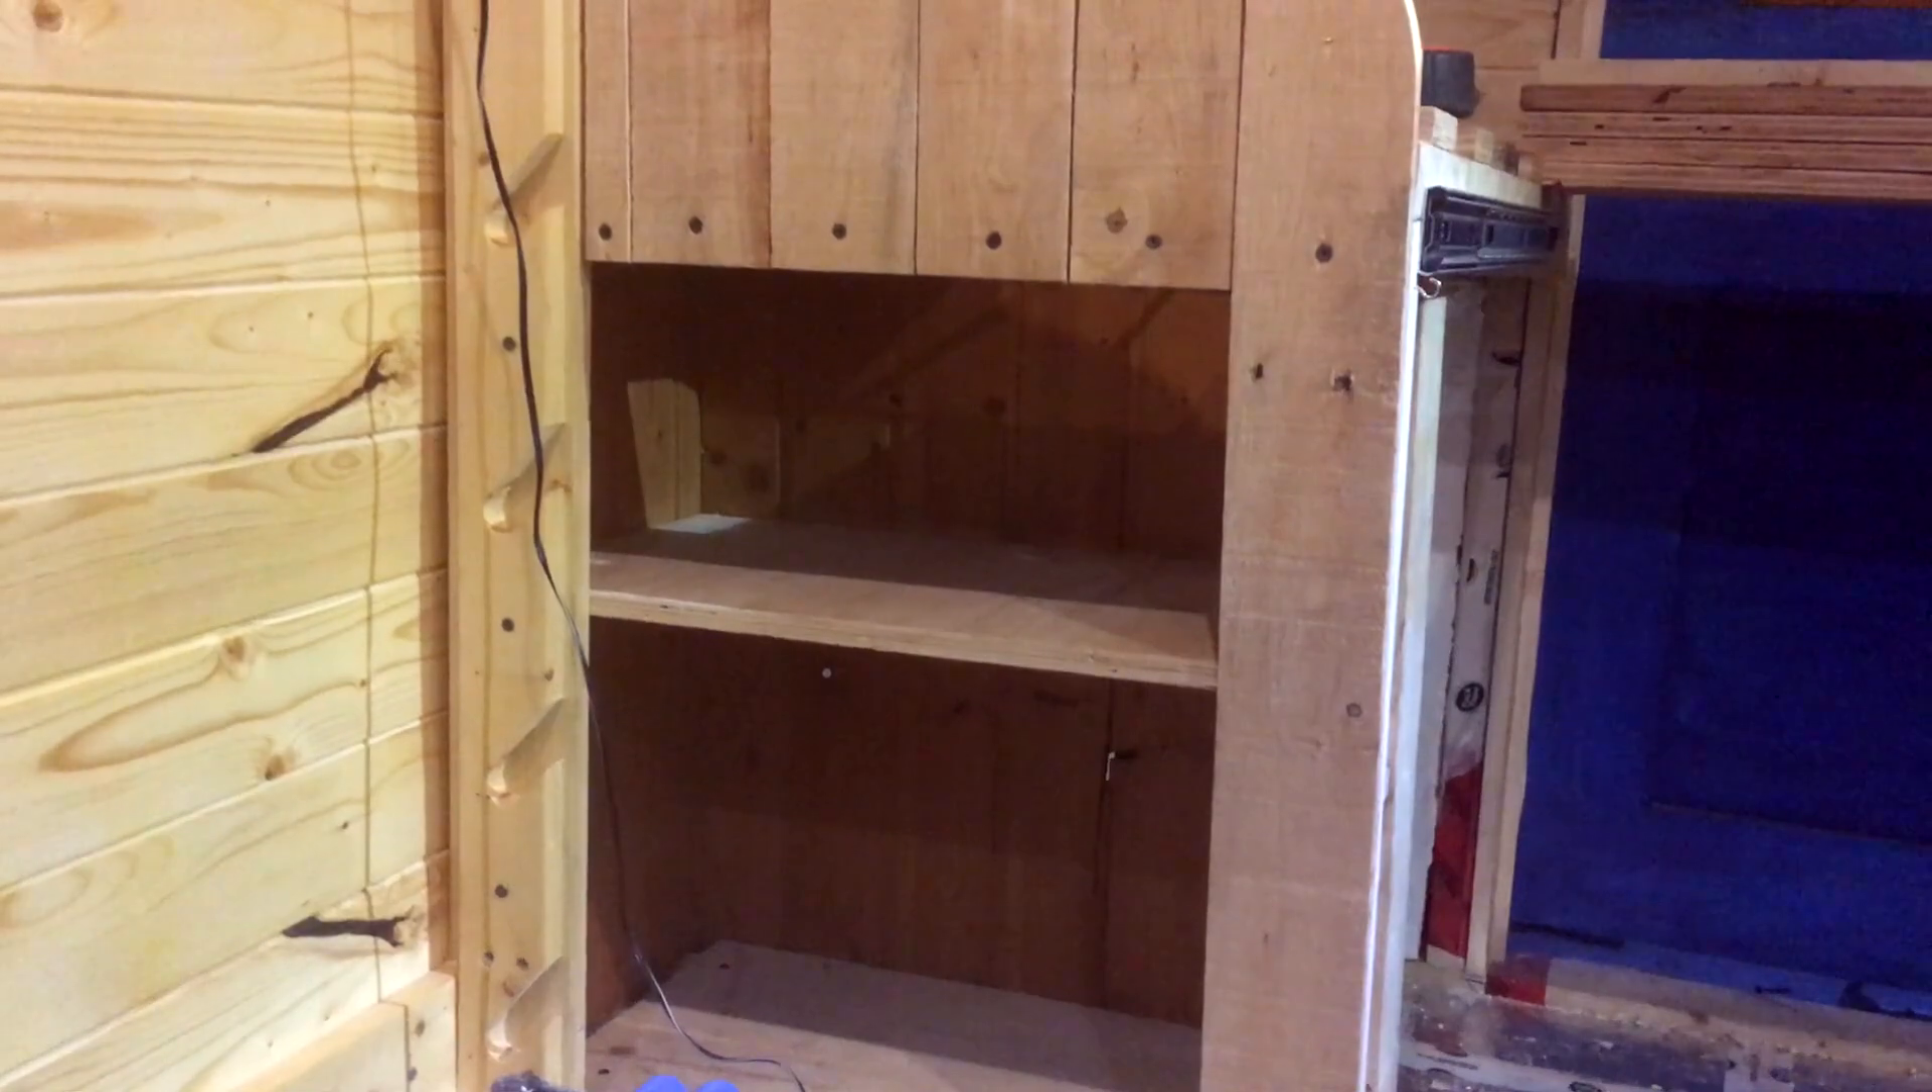This cubby is looking pretty good with the second shelf and backing put in place.